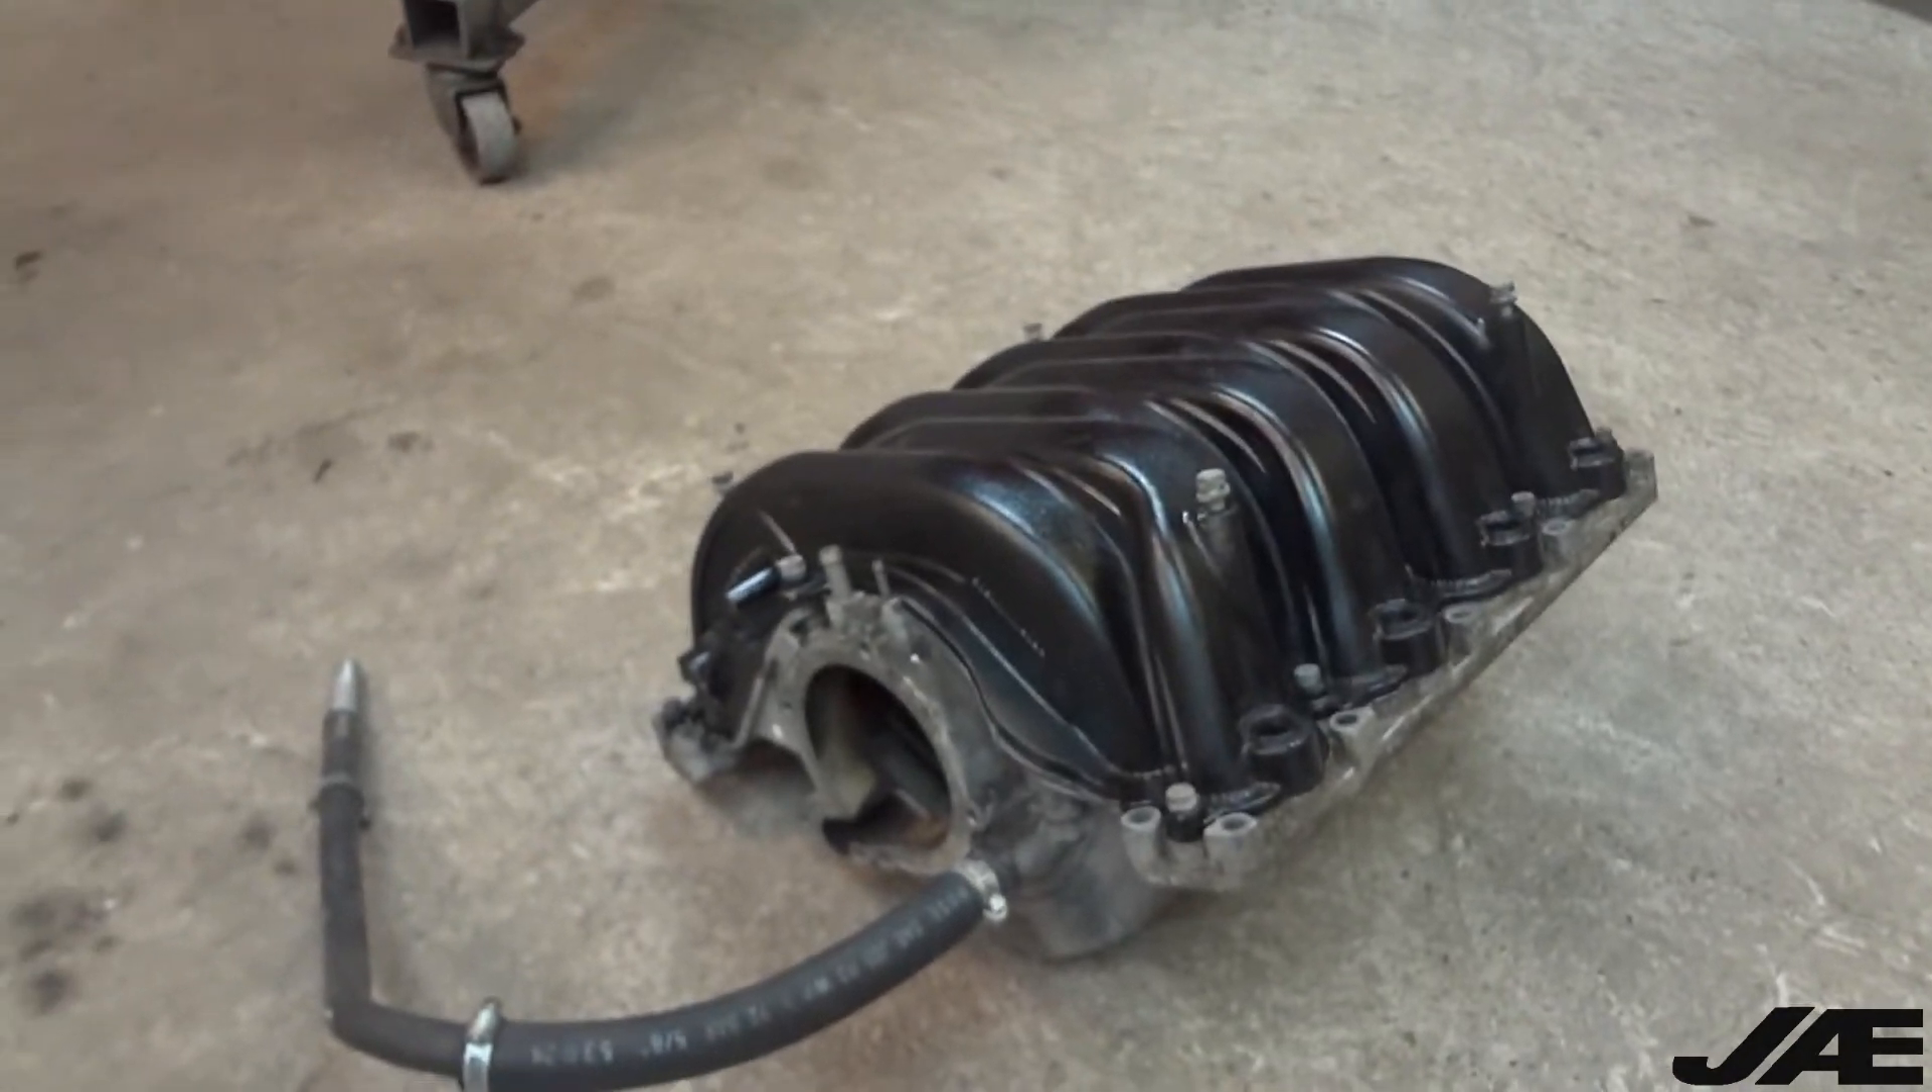As you can see the intake manifold is not on because I have had to actually rebuild this intake manifold out of two other ones that I had.